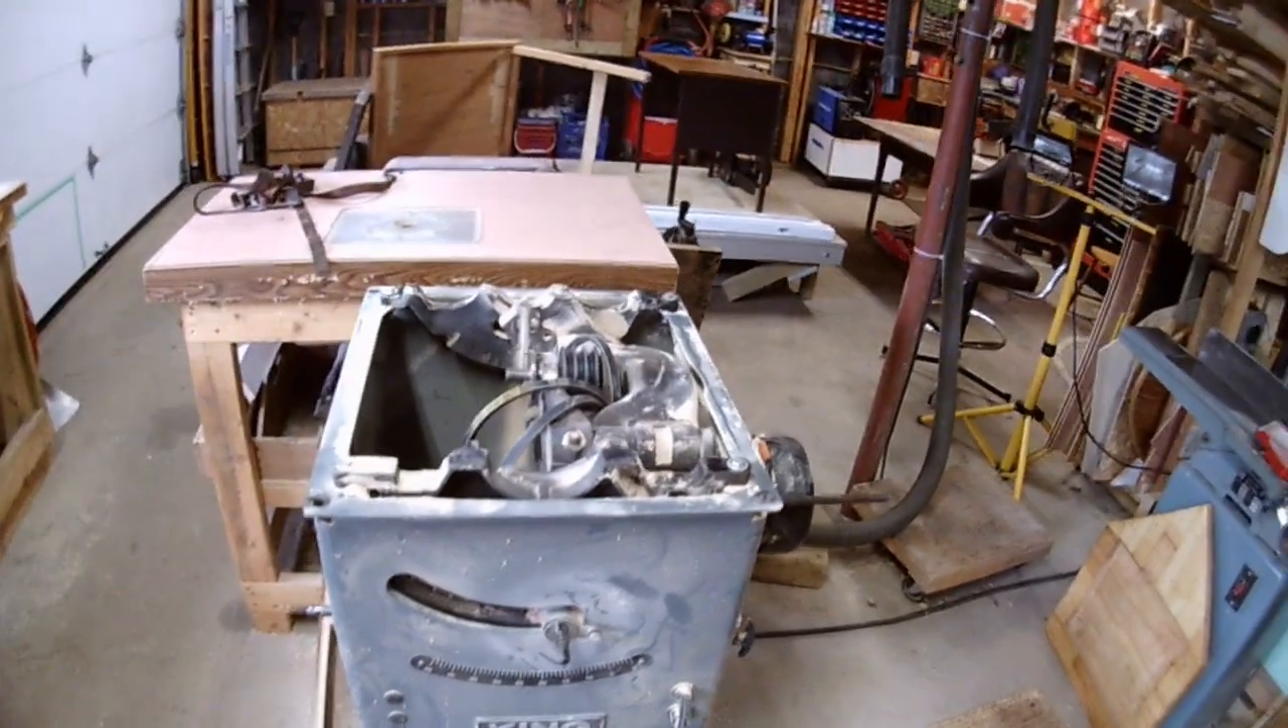The top just lifted right off piece of cake.